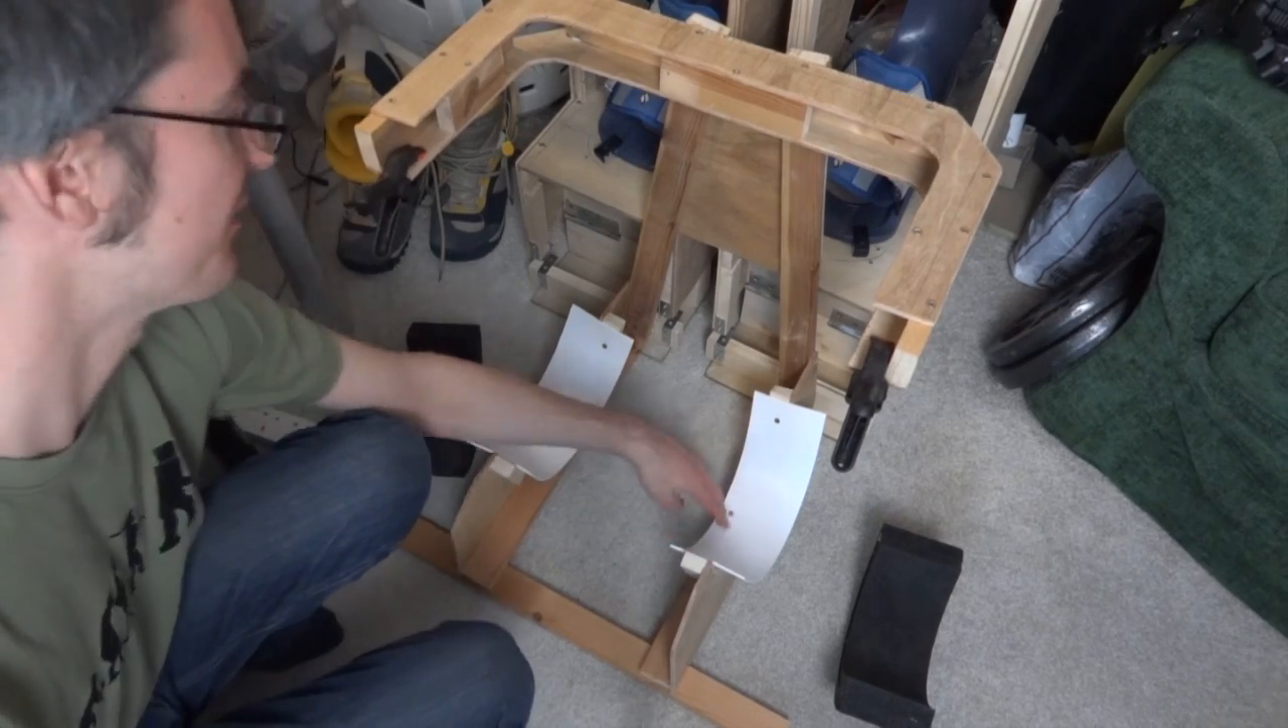I've just screwed in a couple of bits of plastic there which is actually foam PVC board.